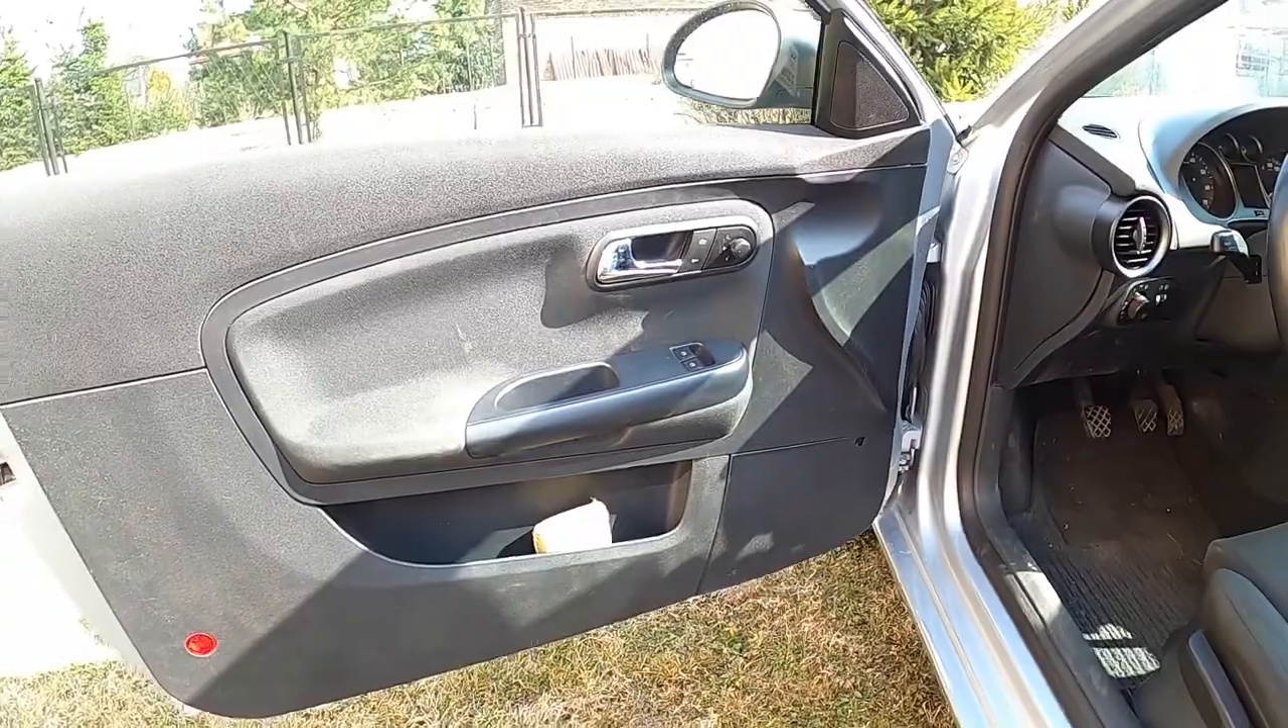I boczek jest już założony elegancko. Także jak widzicie. Boczek już jest na swoim miejscu.